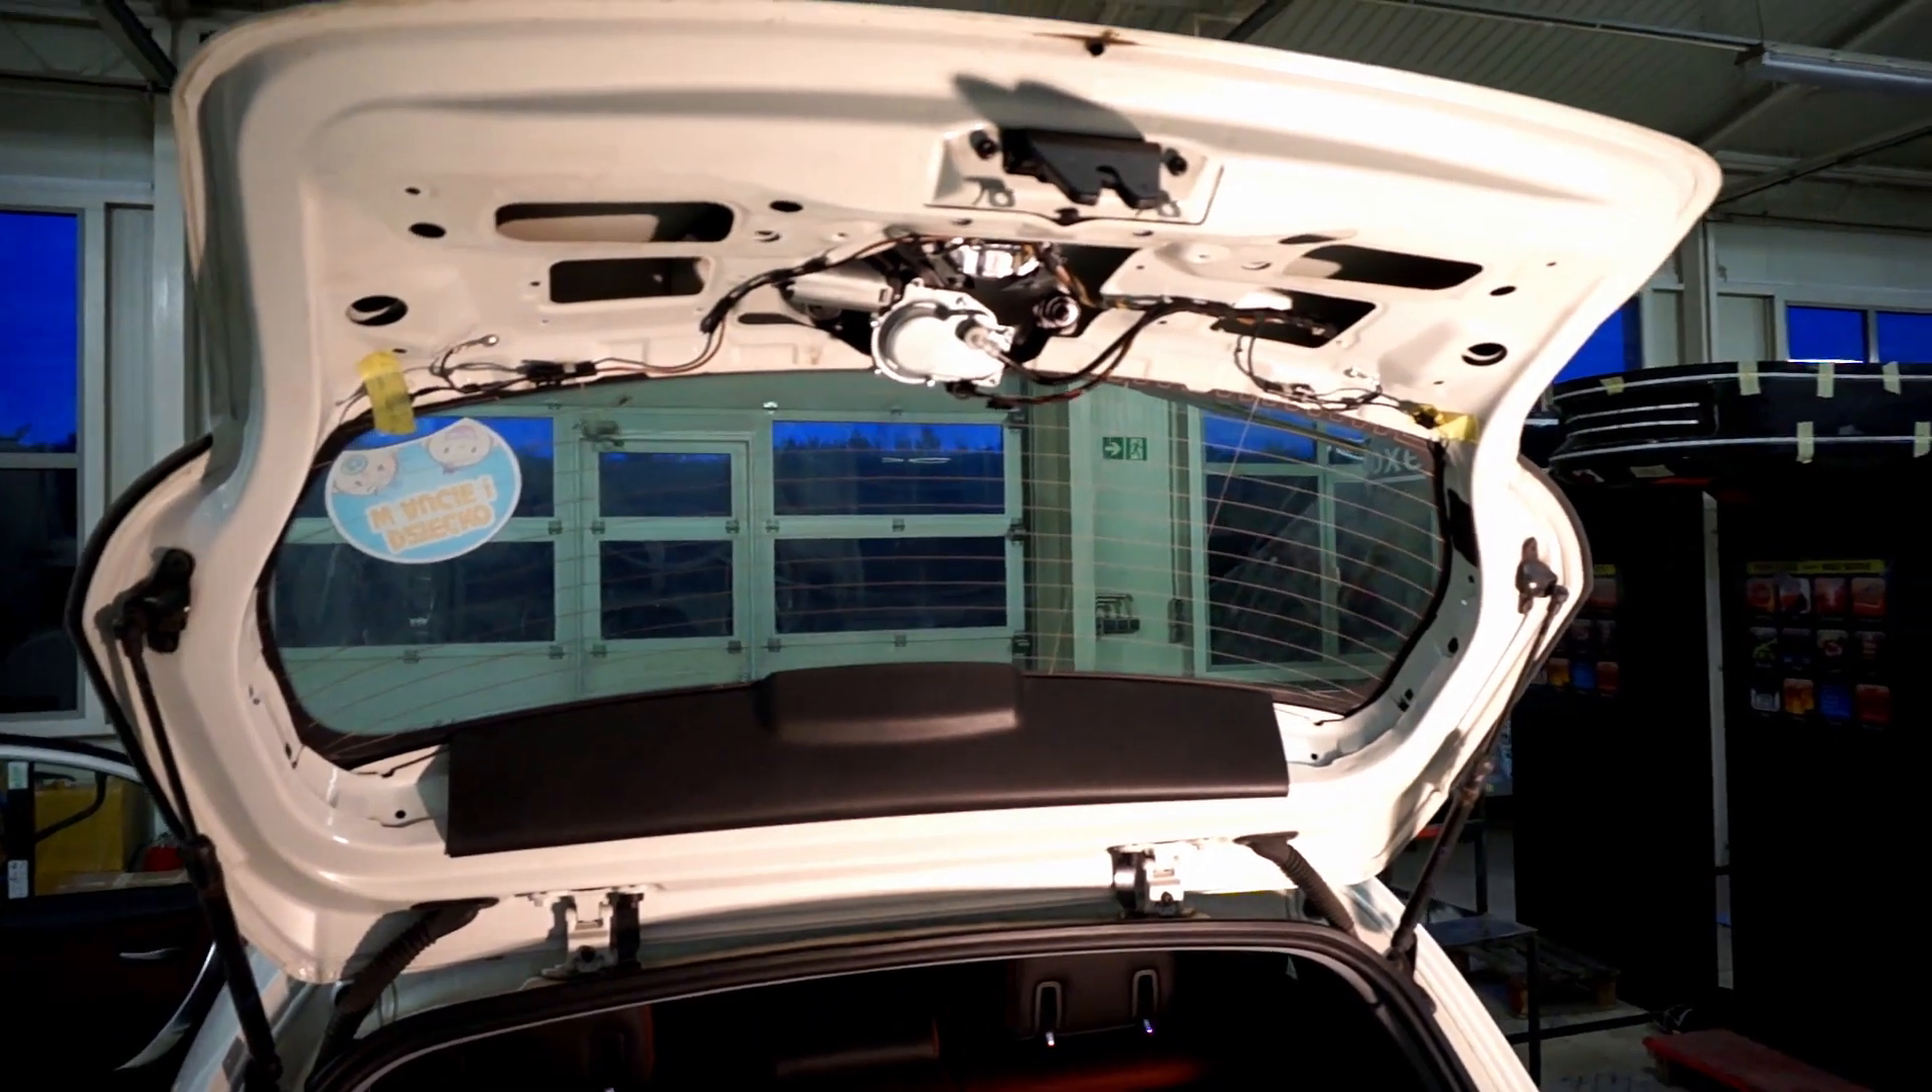Now I need to put back the trim and that's it.